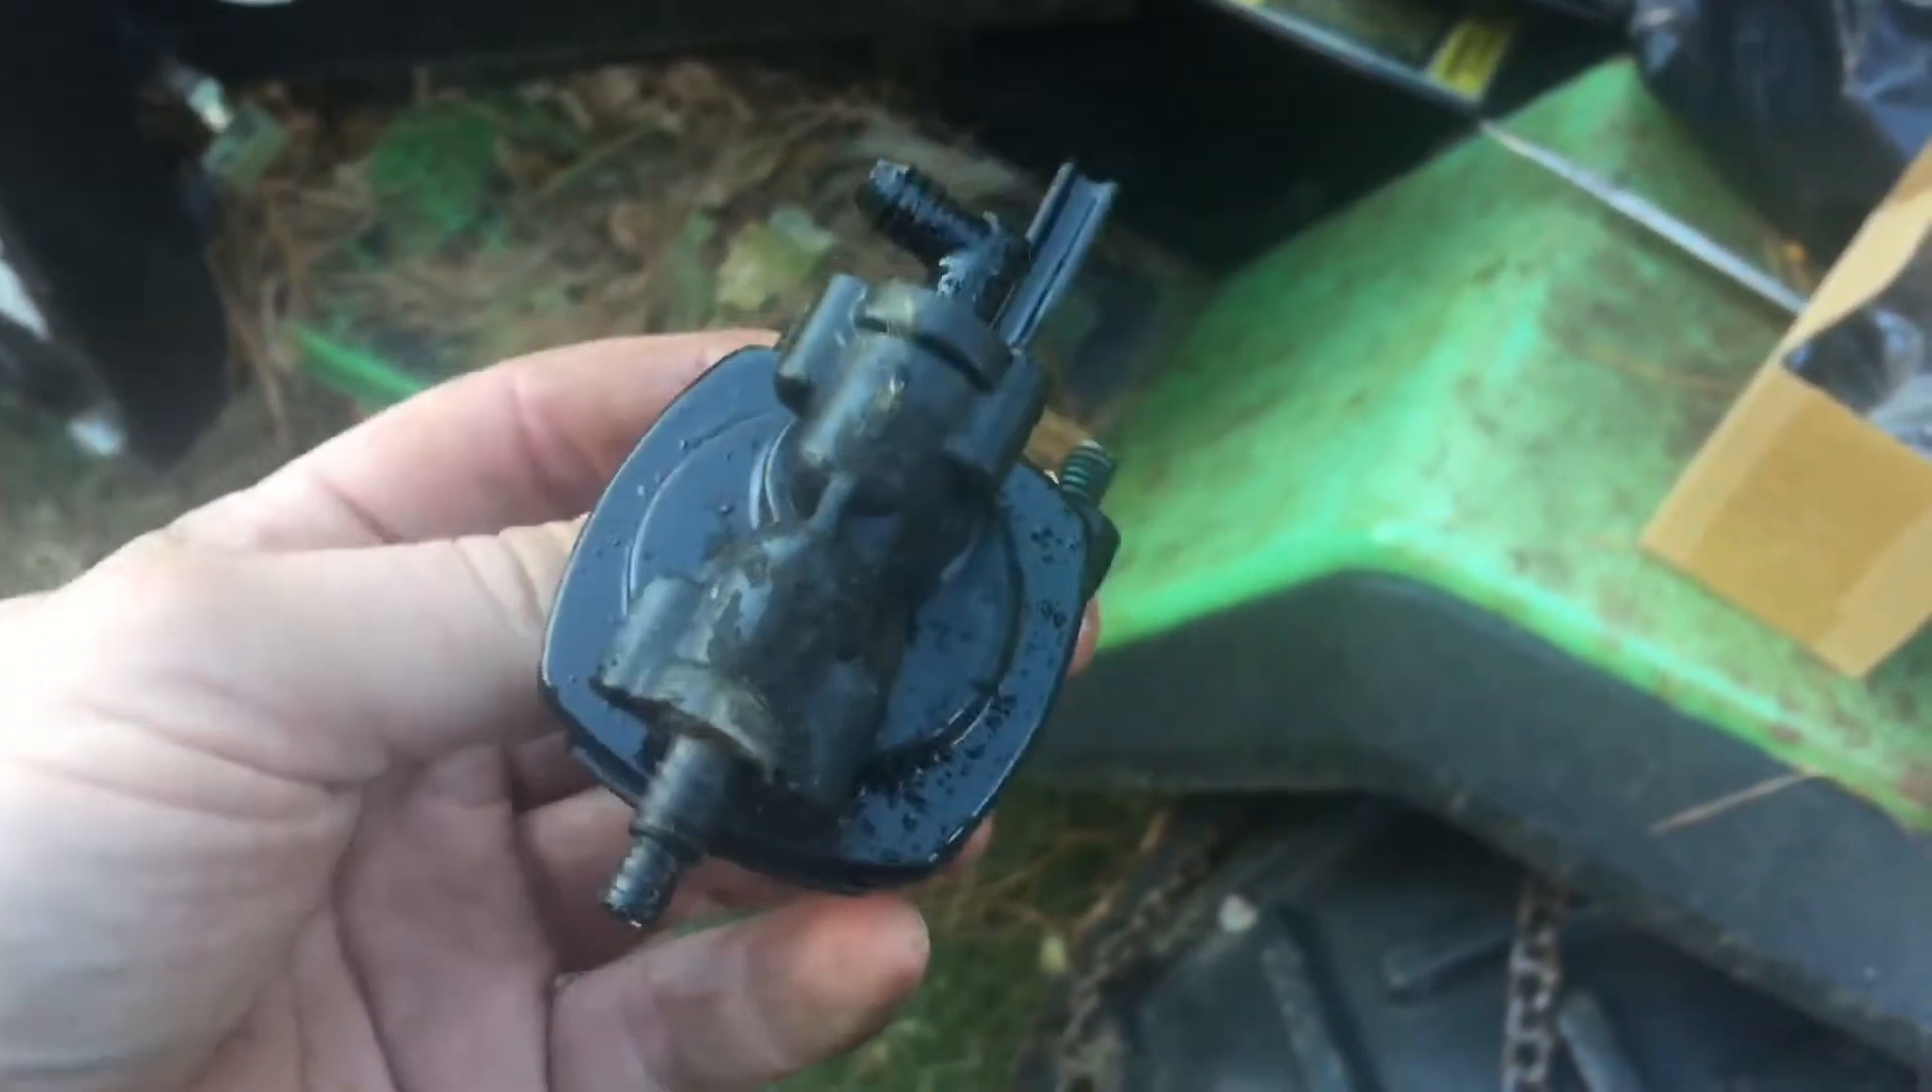Okay, I've got the fuel pump out here.